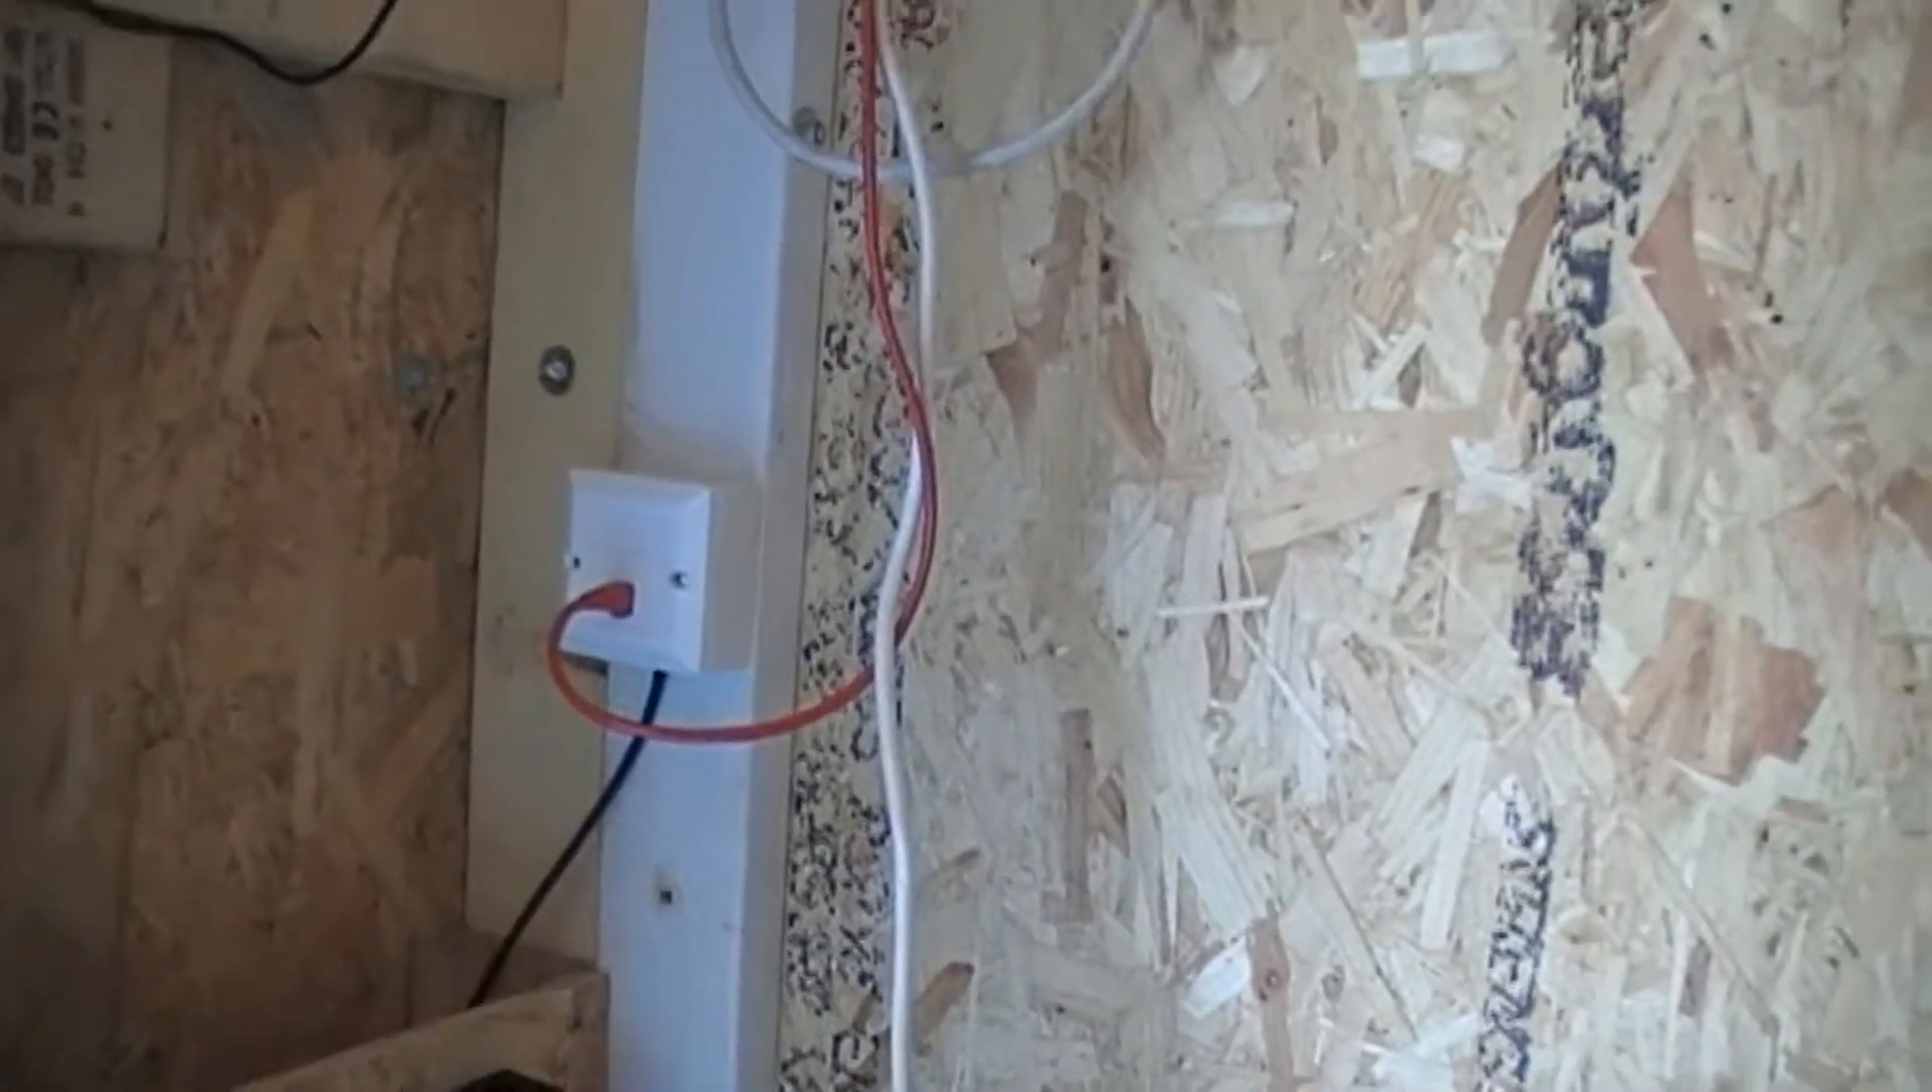Okay, that's the socket on the wall now. And I've put the cable in.